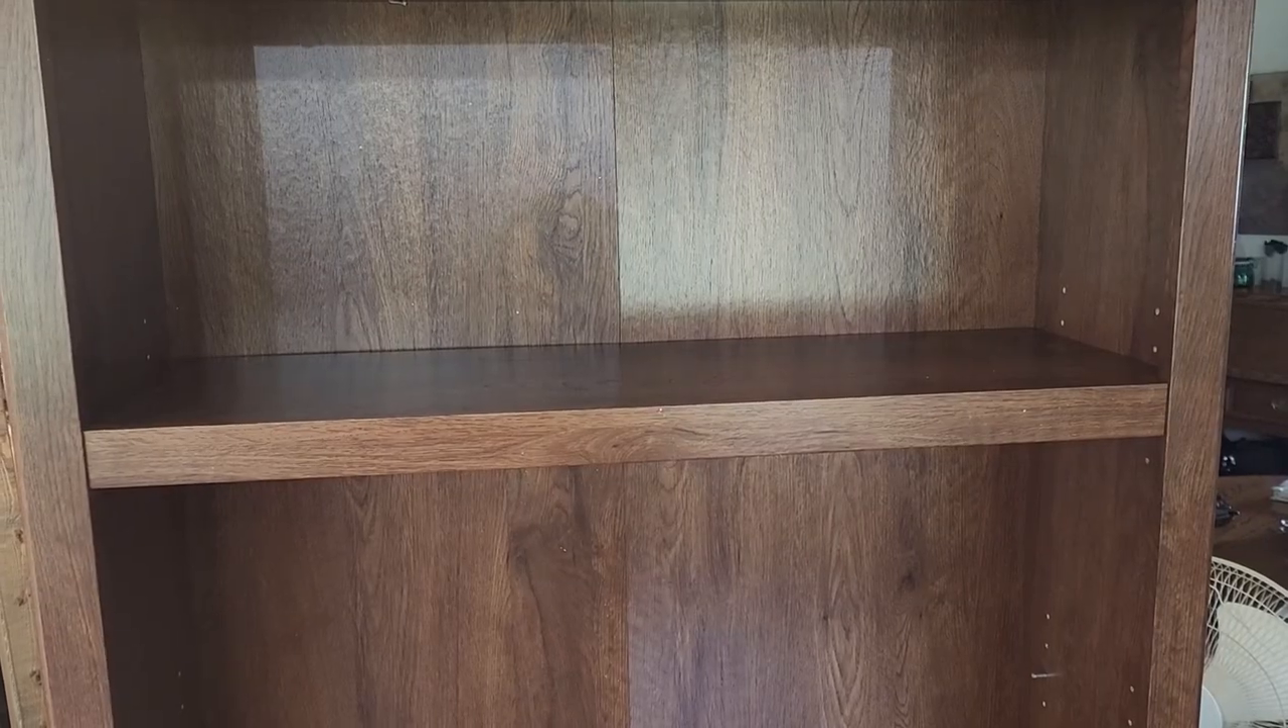Got our first shelf sitting in place.